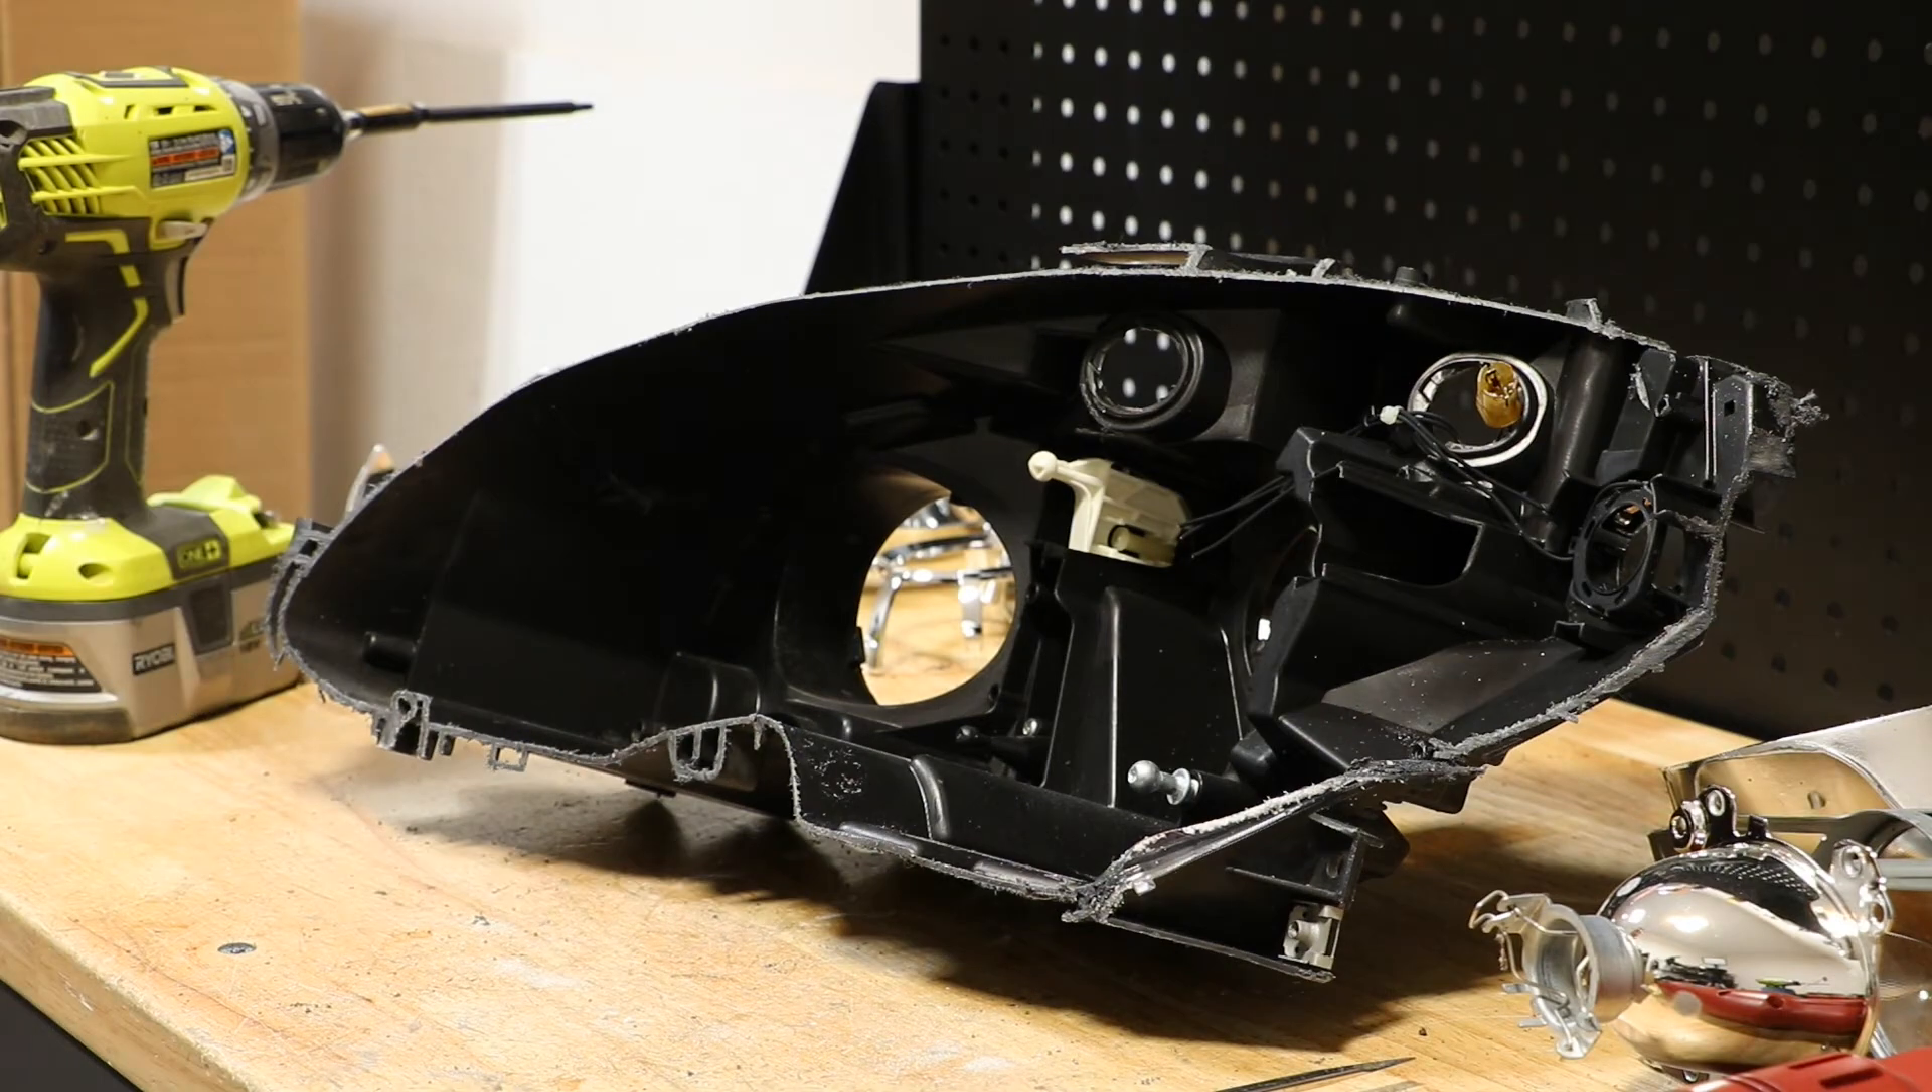At this point, the light is fully disassembled.